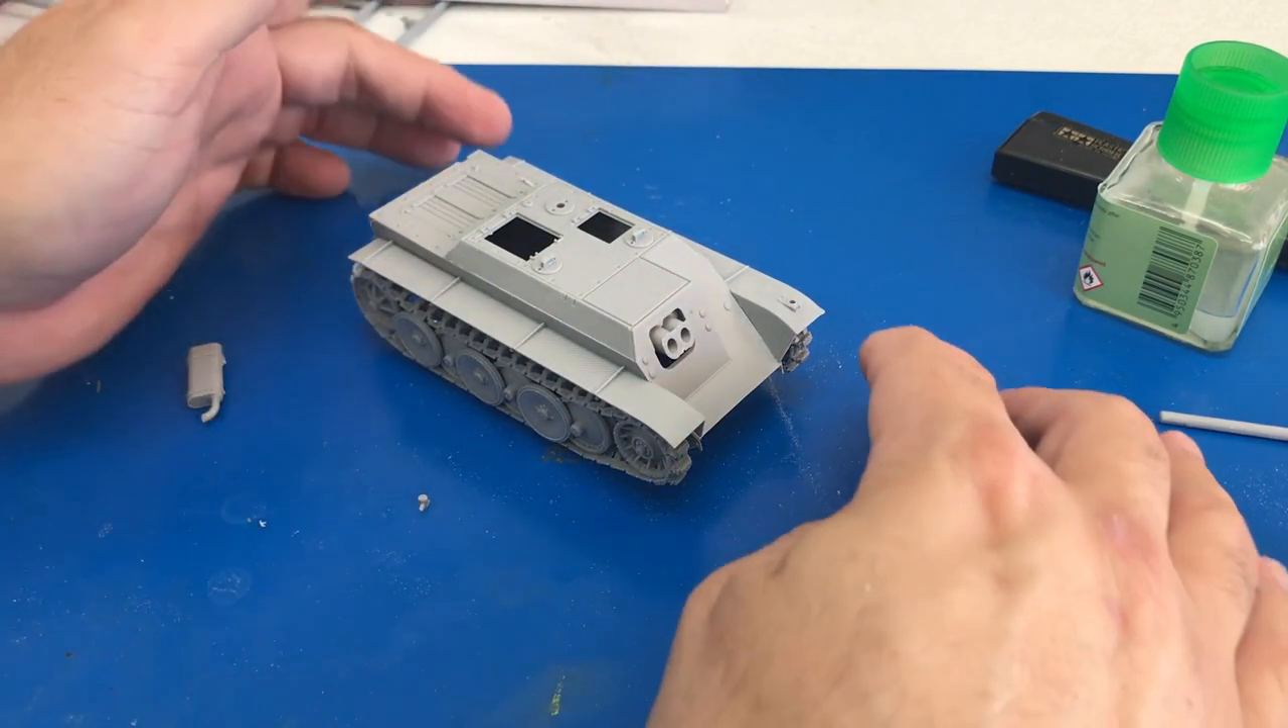And then we've glued the top down, the top of the hull down to the lower hull.